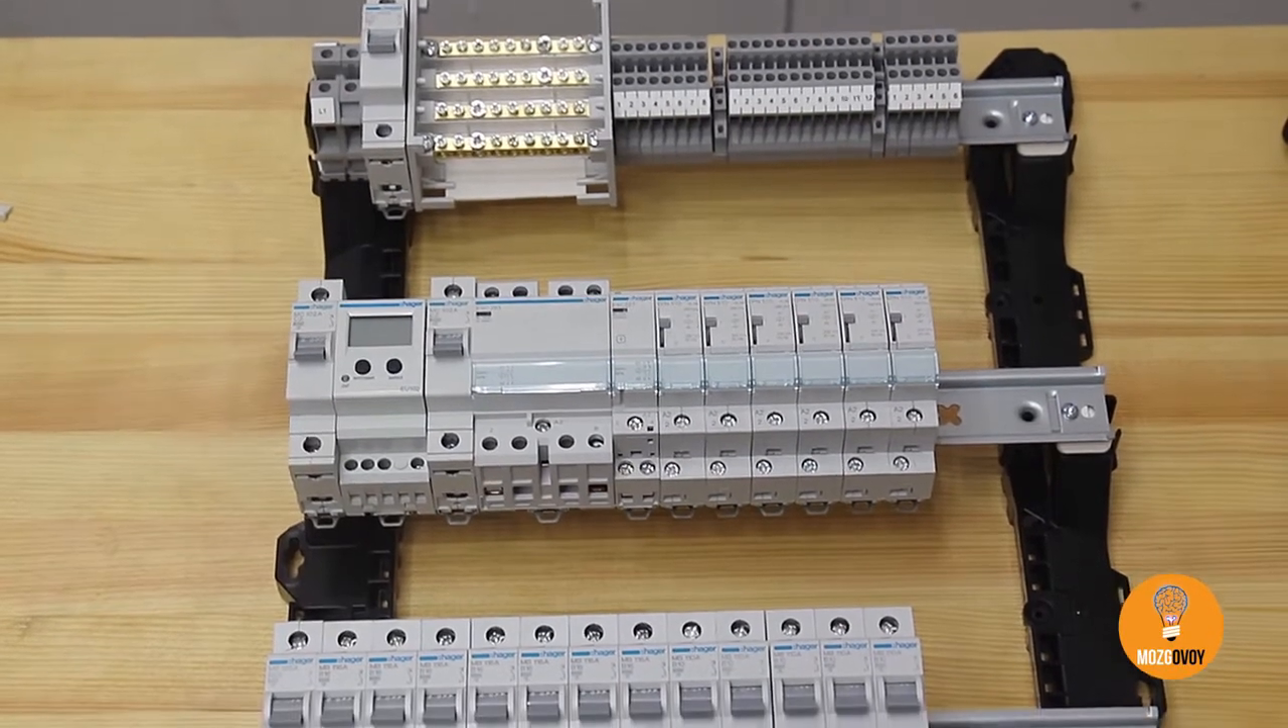All the modules are installed. All we have to do is to wire them up right.